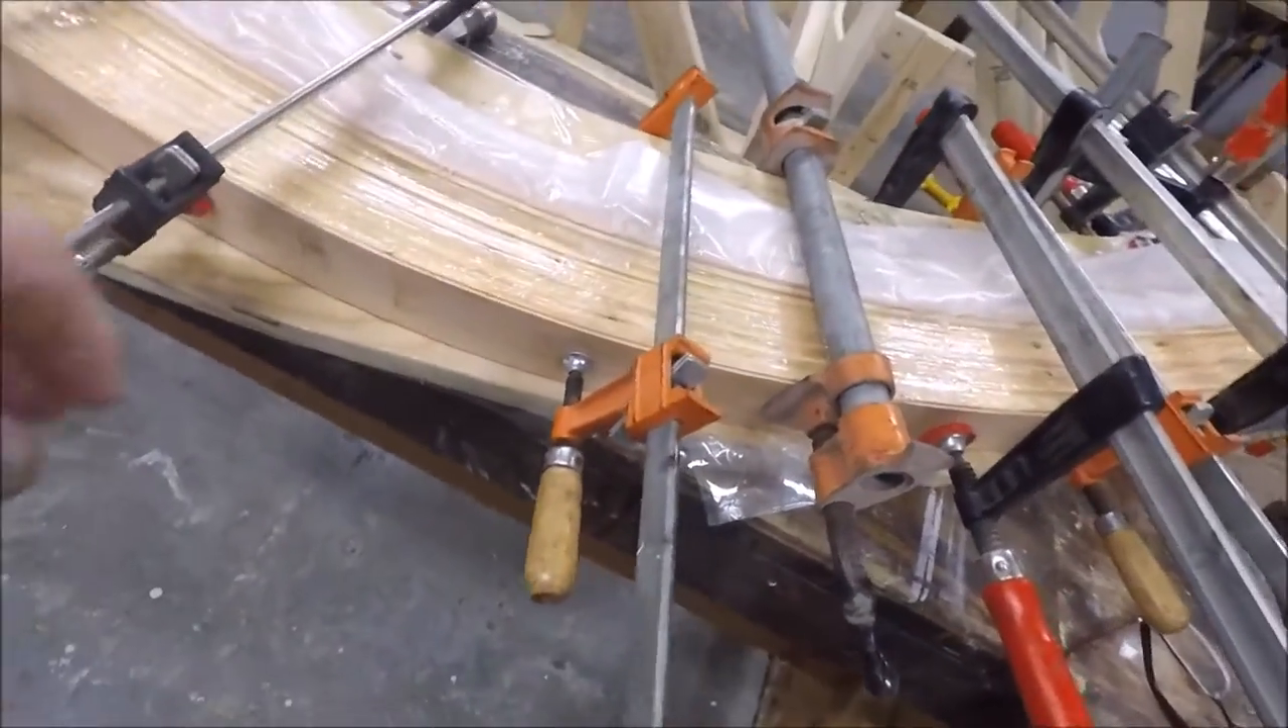Here's the aft stems. They're all glued up.